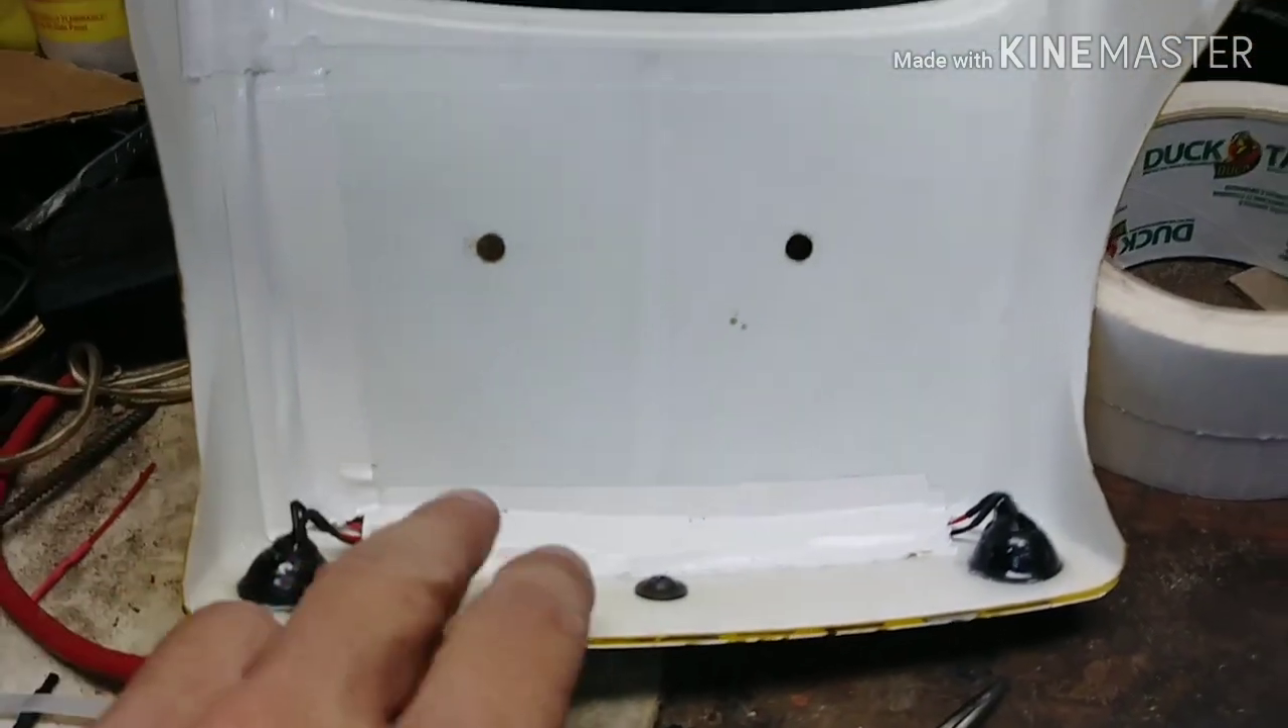We got our lights in. Glue is still drying but it's good enough for the moment. Wires are all ran. Everything is all soldered.